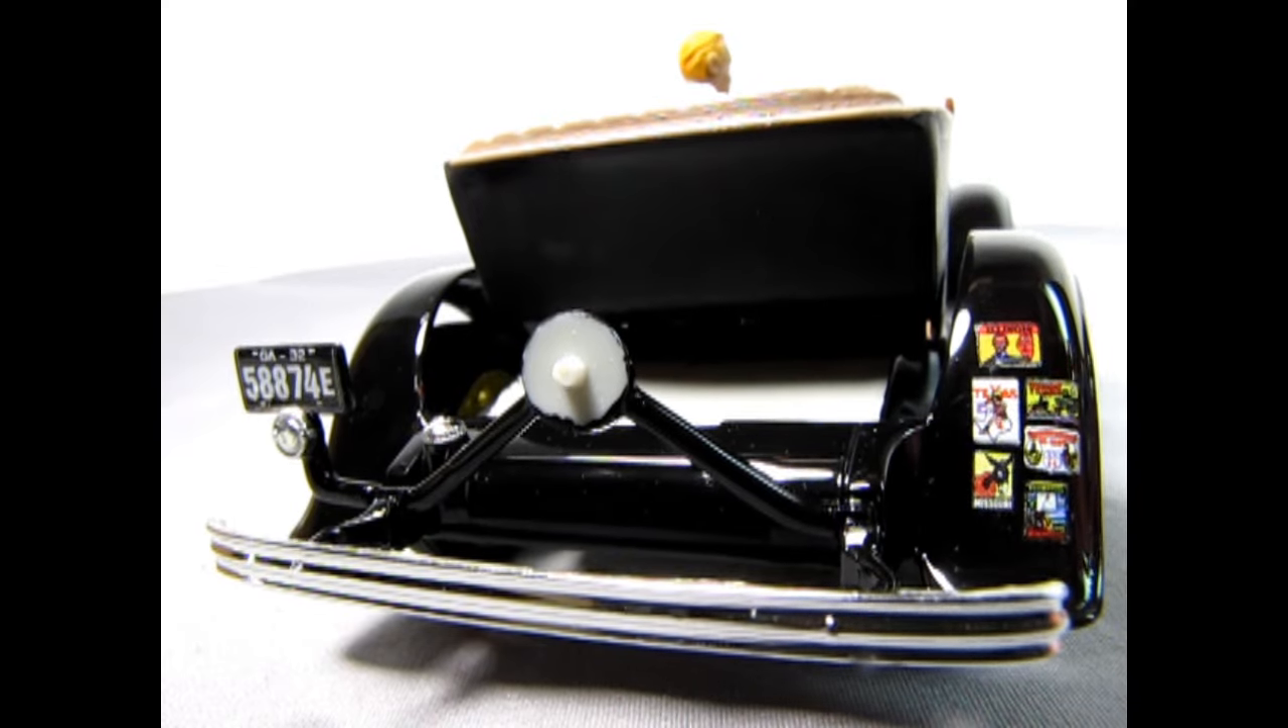You'll also notice there is no spare tire on here. That is still being painted, so it will come up at the end of the video.